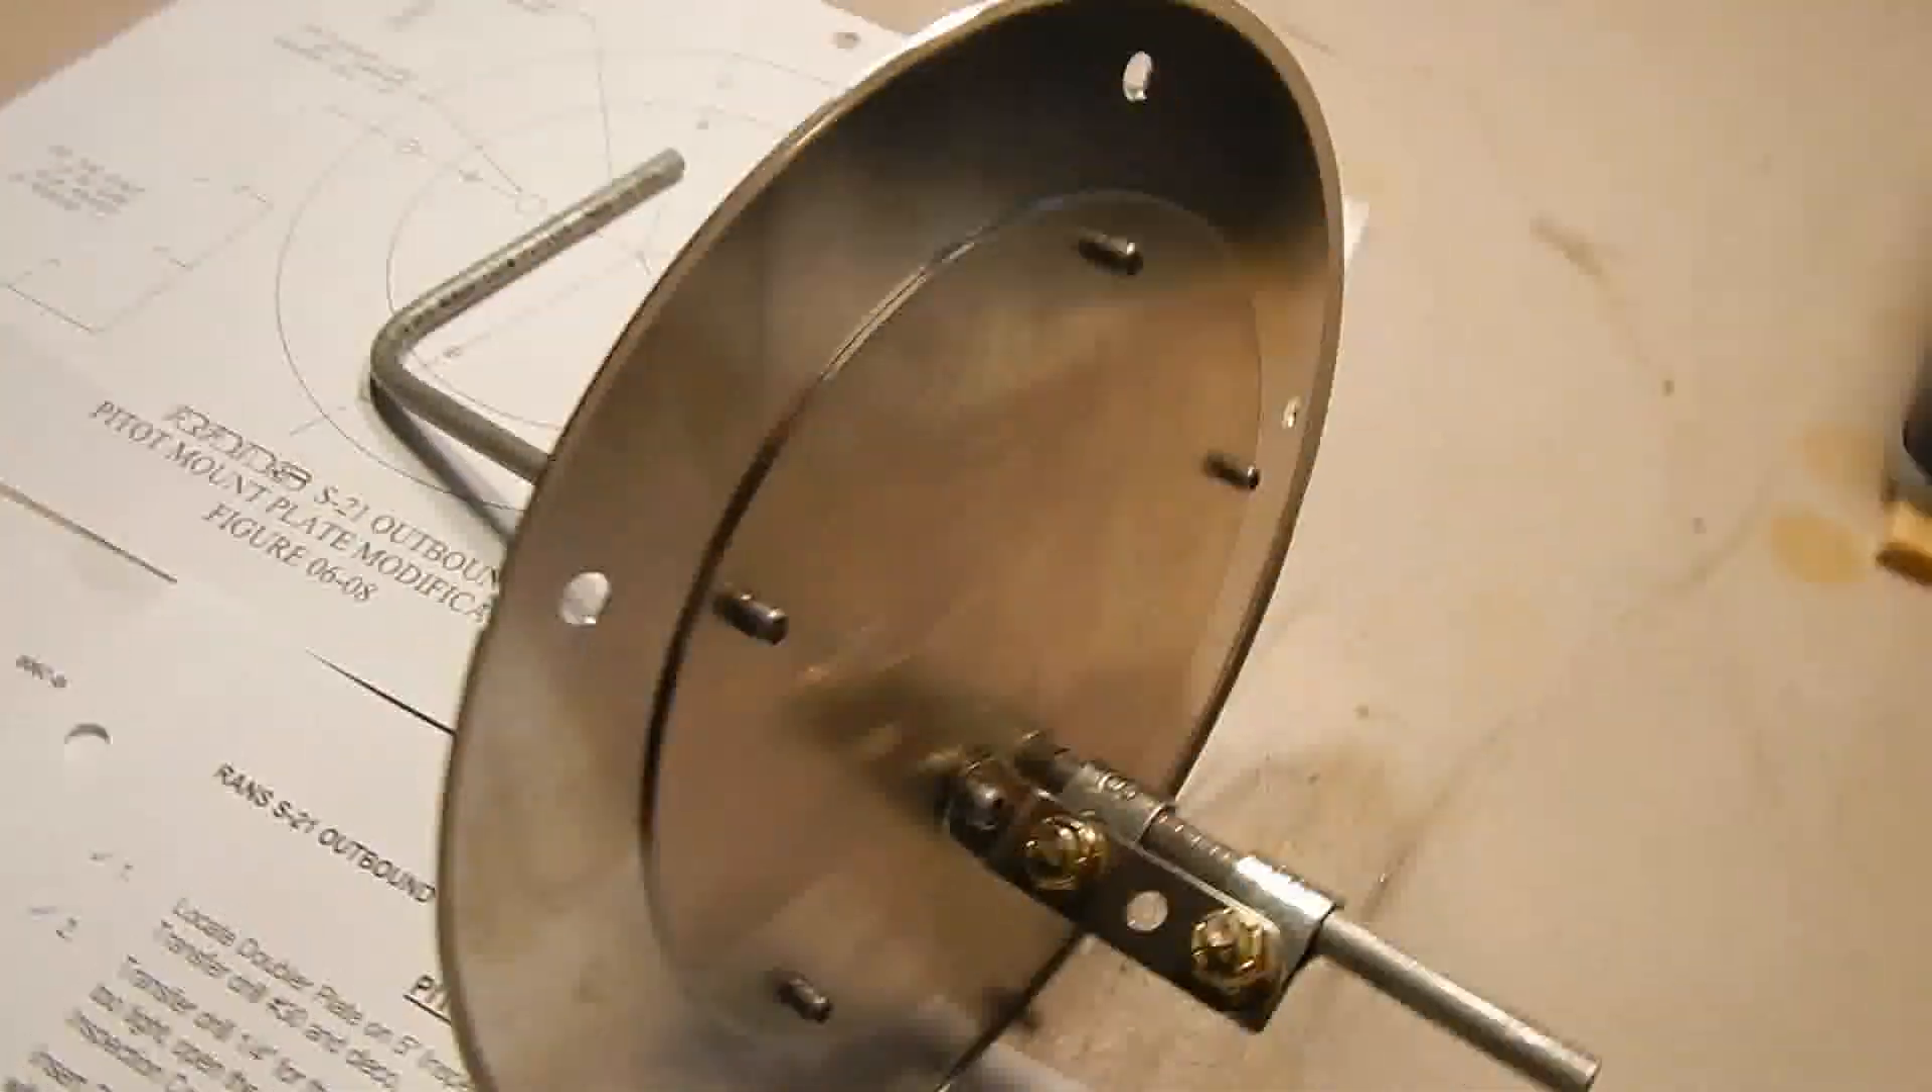Following the pitot tube installation and rivet guide, I have attached and riveted the doubler. I've put the pitot tube through.